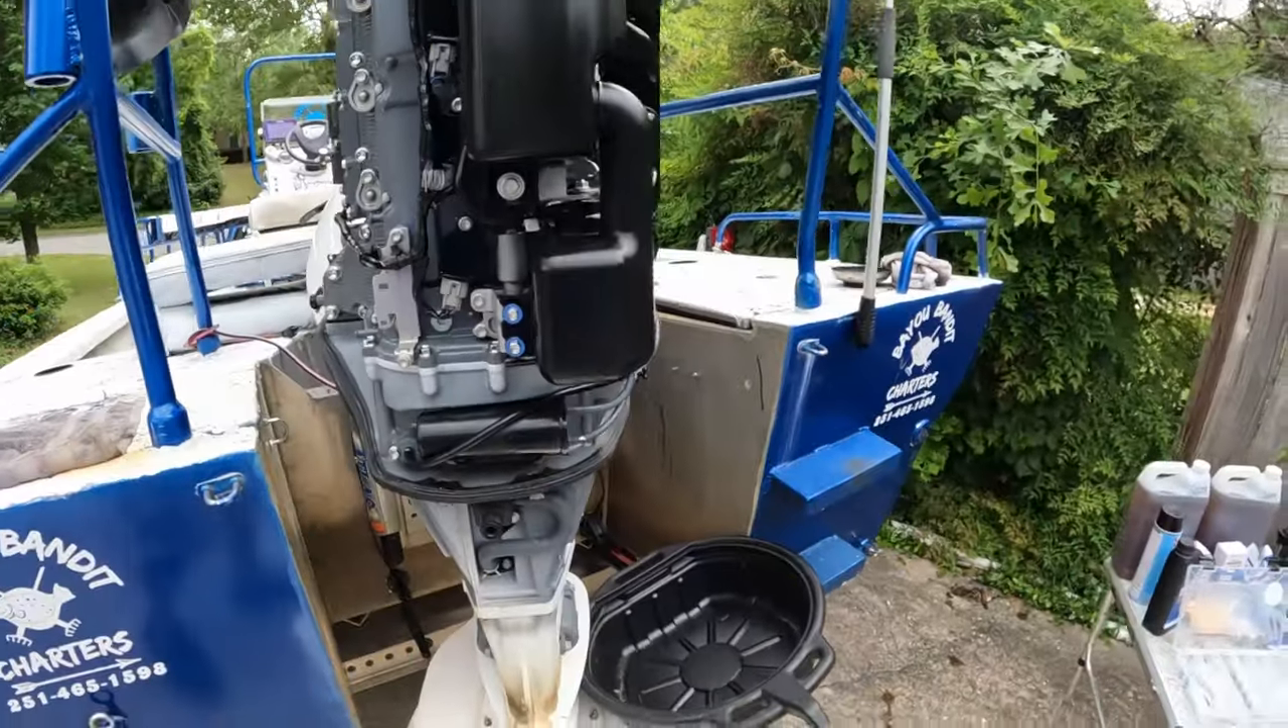I went ahead and removed all the side plastics from the motor.